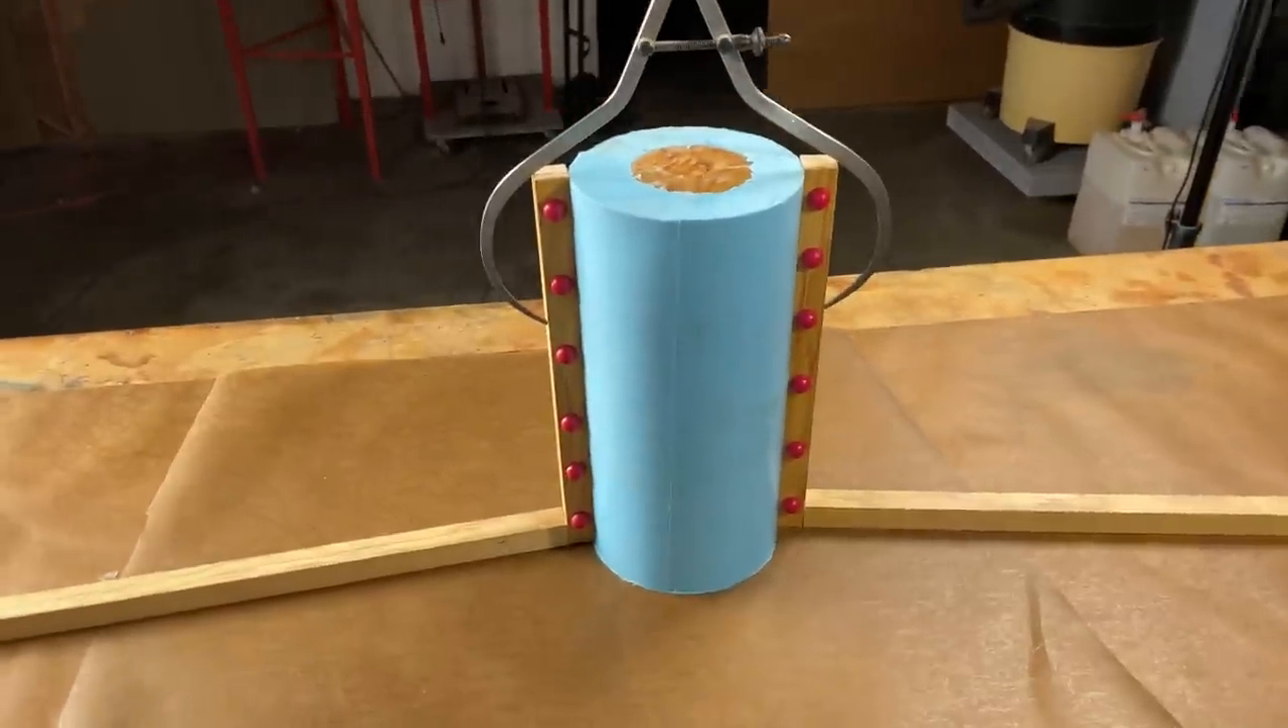I took those two sticks and I mounted them on the sides of the mold.